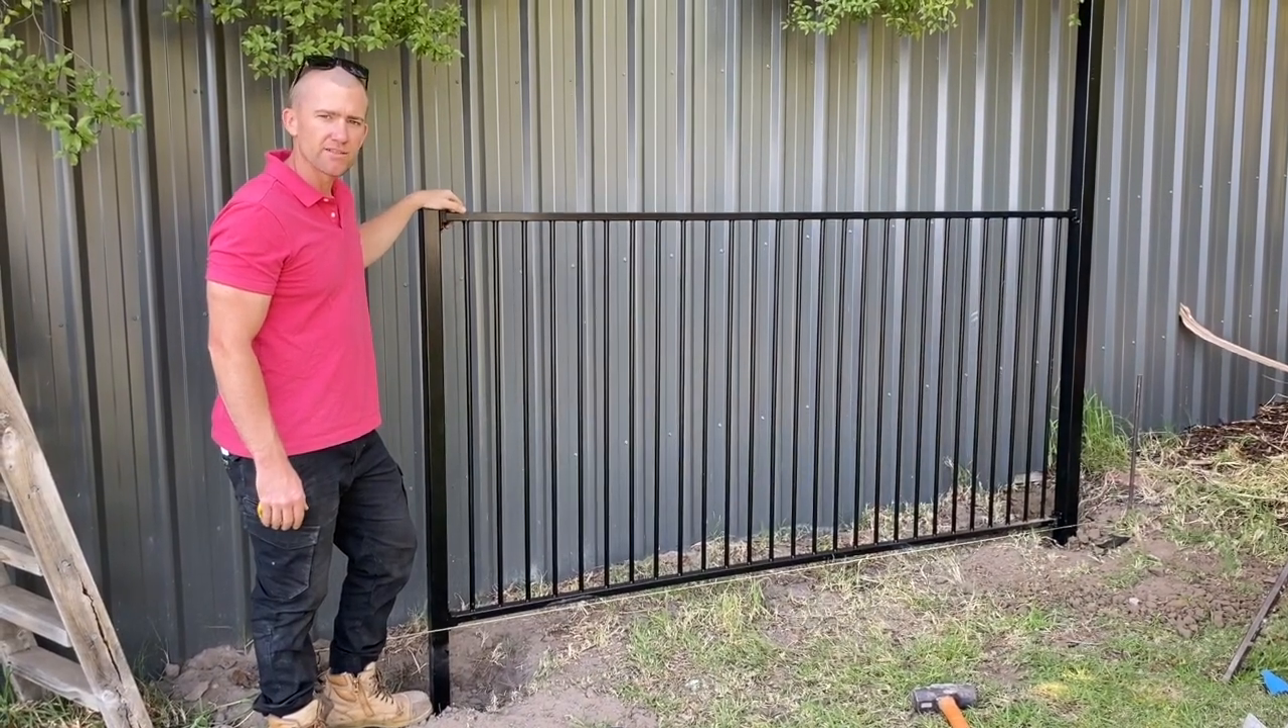We've got a bit of a gap here at the bottom here with a pool fence.